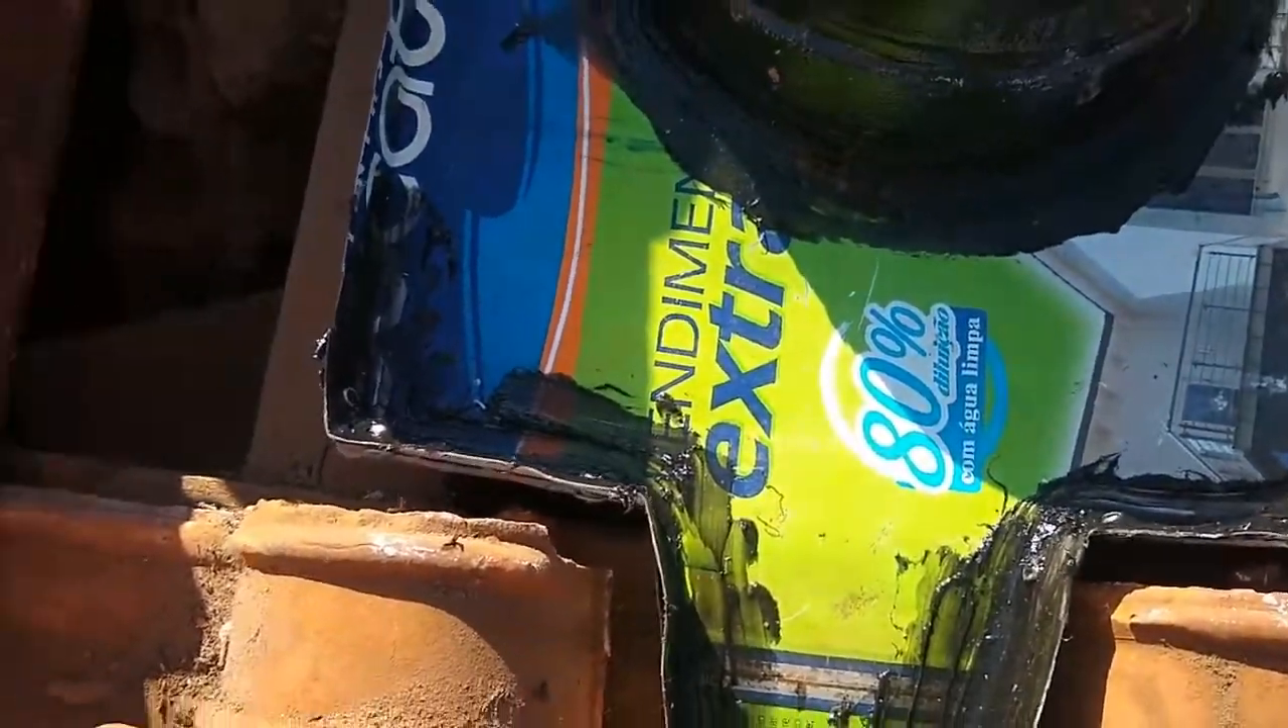Aí, pessoal, aqui ficou a chapa instalada, feita a vedação com silicone preto mesmo, que é o que eu tinha aqui.